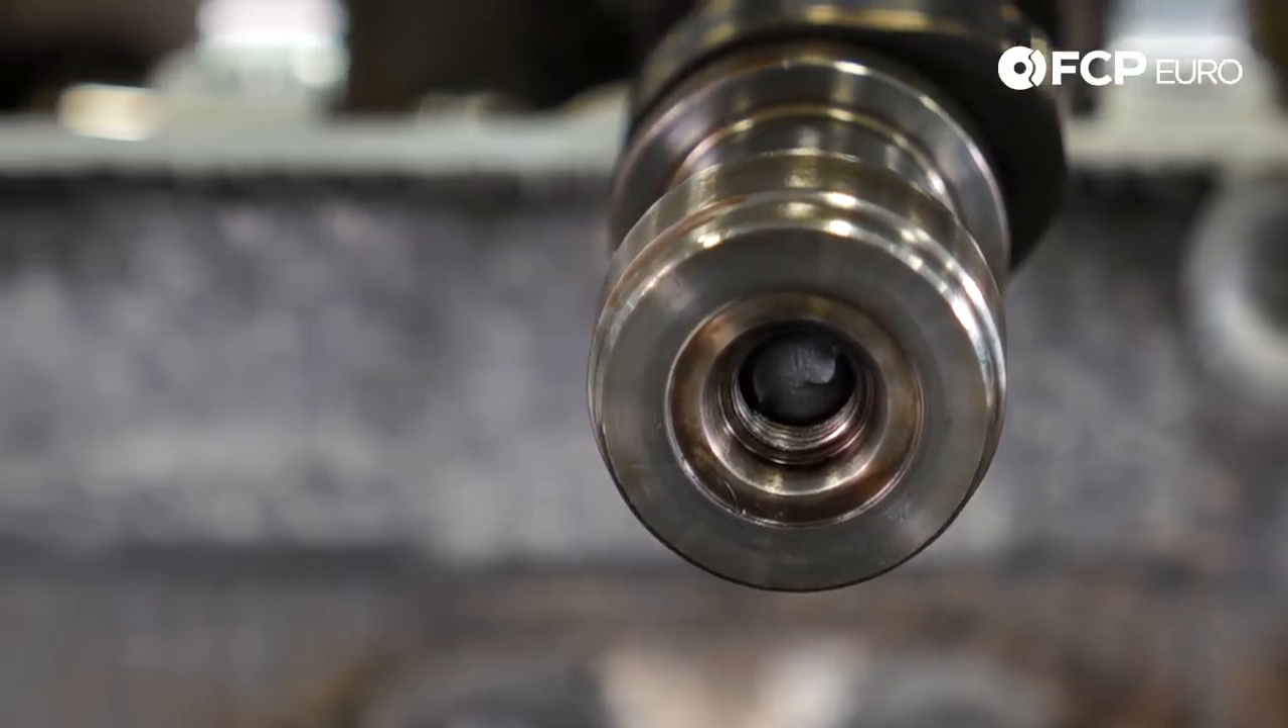So you can see here inside the exhaust cam, you can see half of a bolt in there because we haven't removed it yet and this is the head of that bolt that simply sheared off completely.